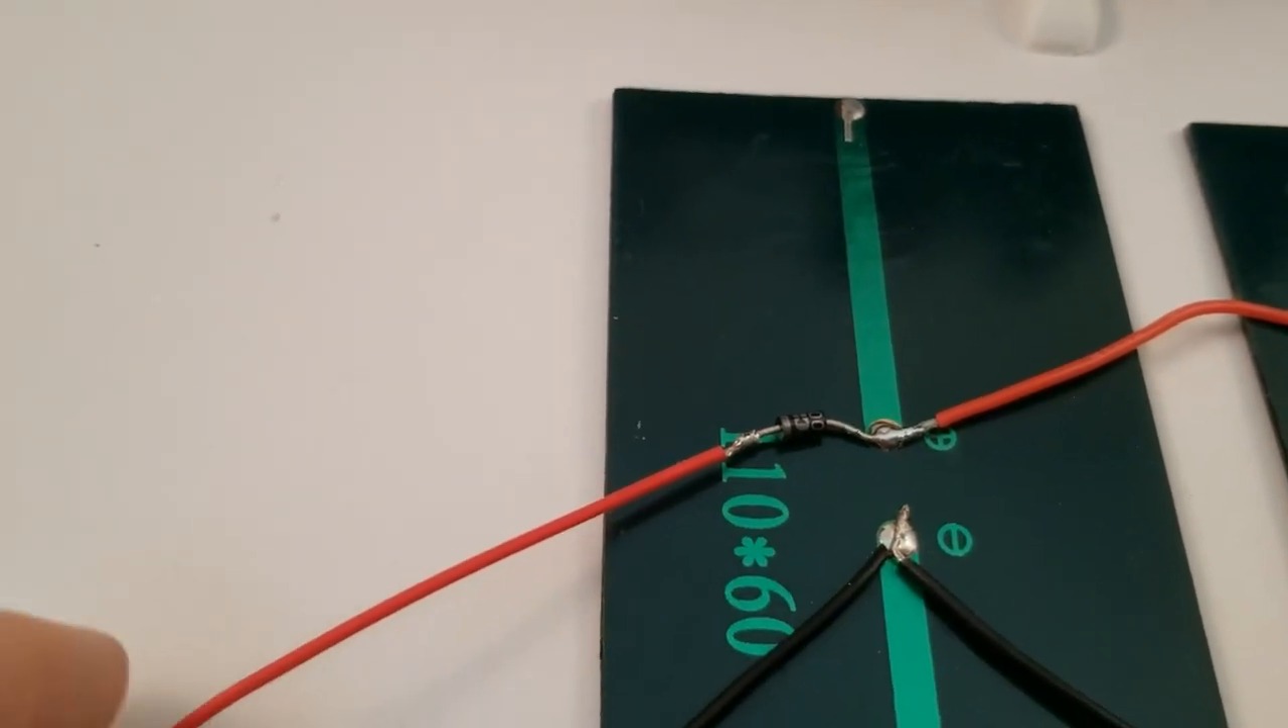But as you can see here, I've installed the diode.